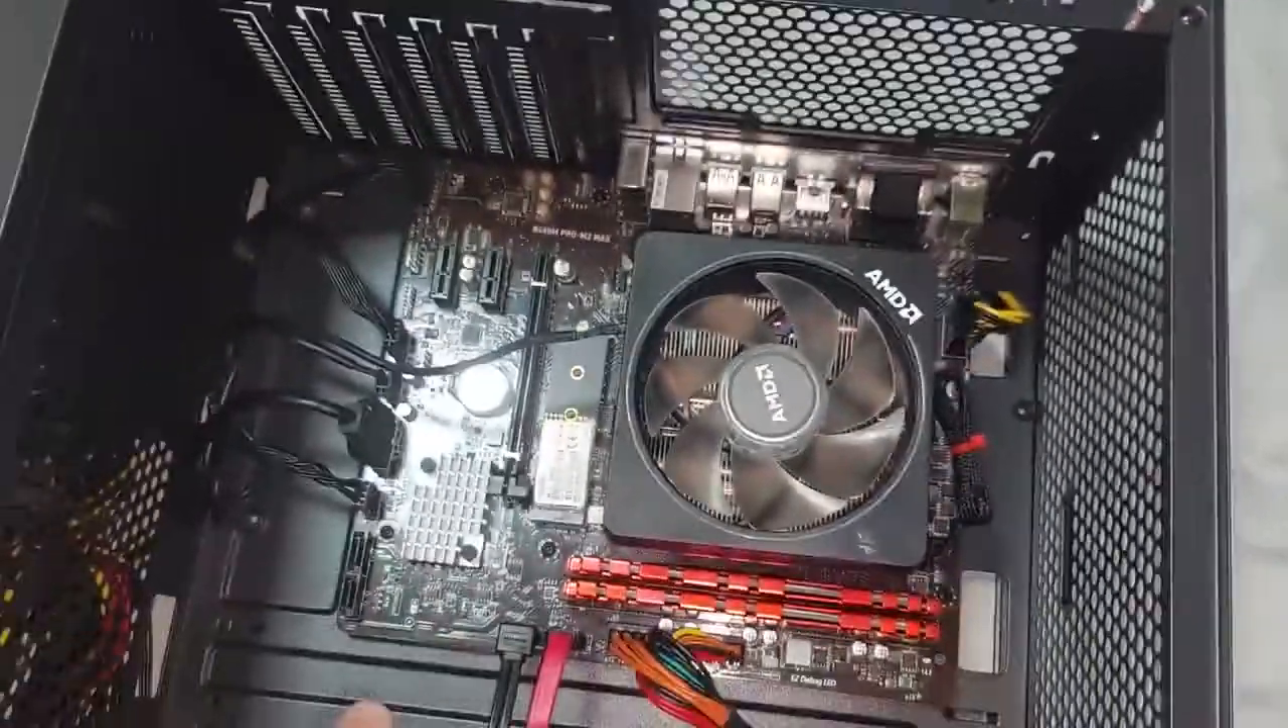O cooler ficou bem instalado agora vamos fazer a configuração lá no sistema.